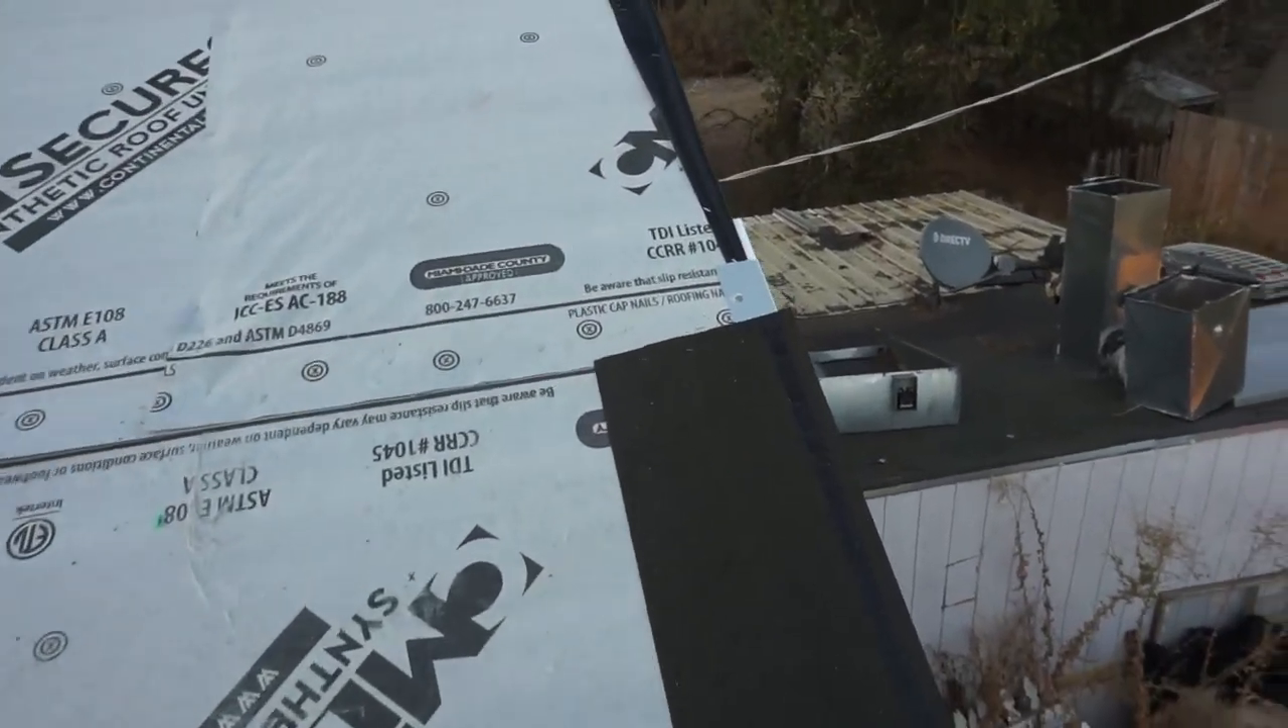Got the underlayment on there. On top of that's the shingles.